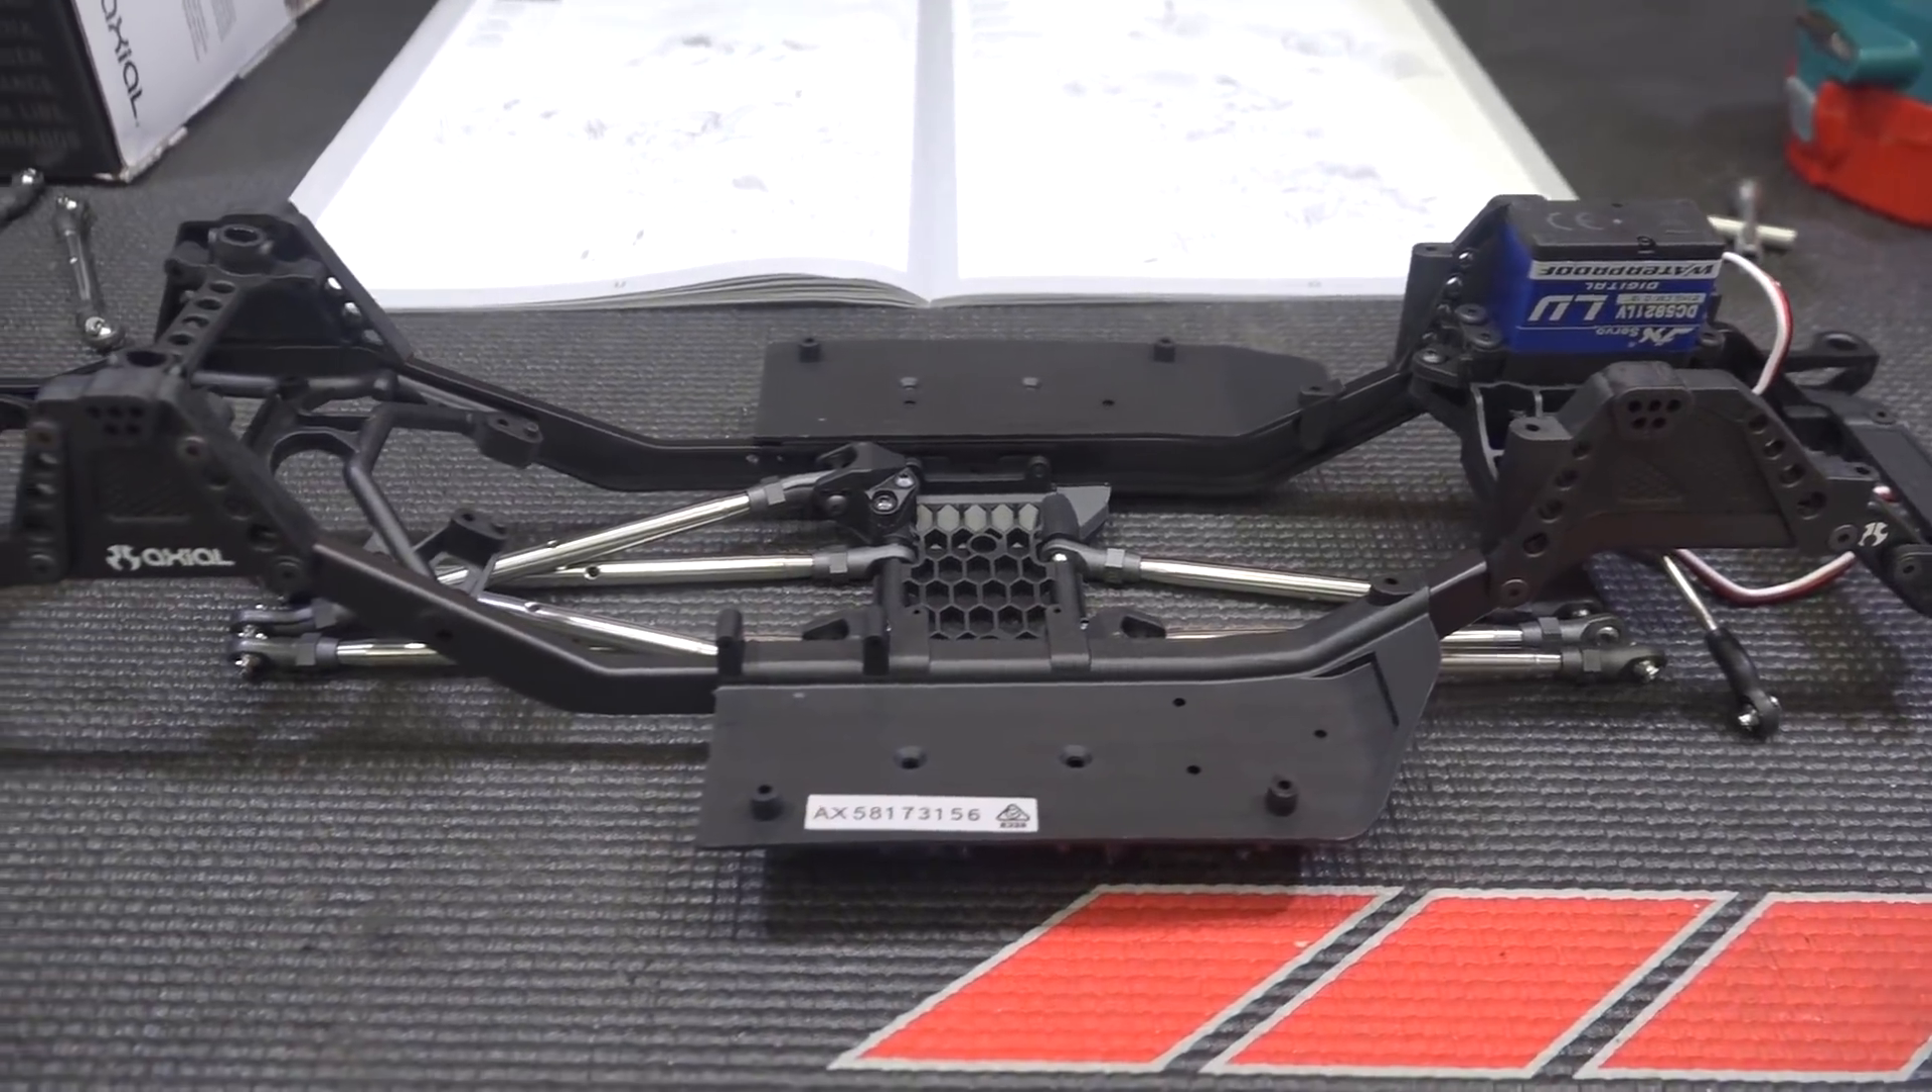Рама полностью собрана. И теперь можно приниматься за установку коробки и мостов.